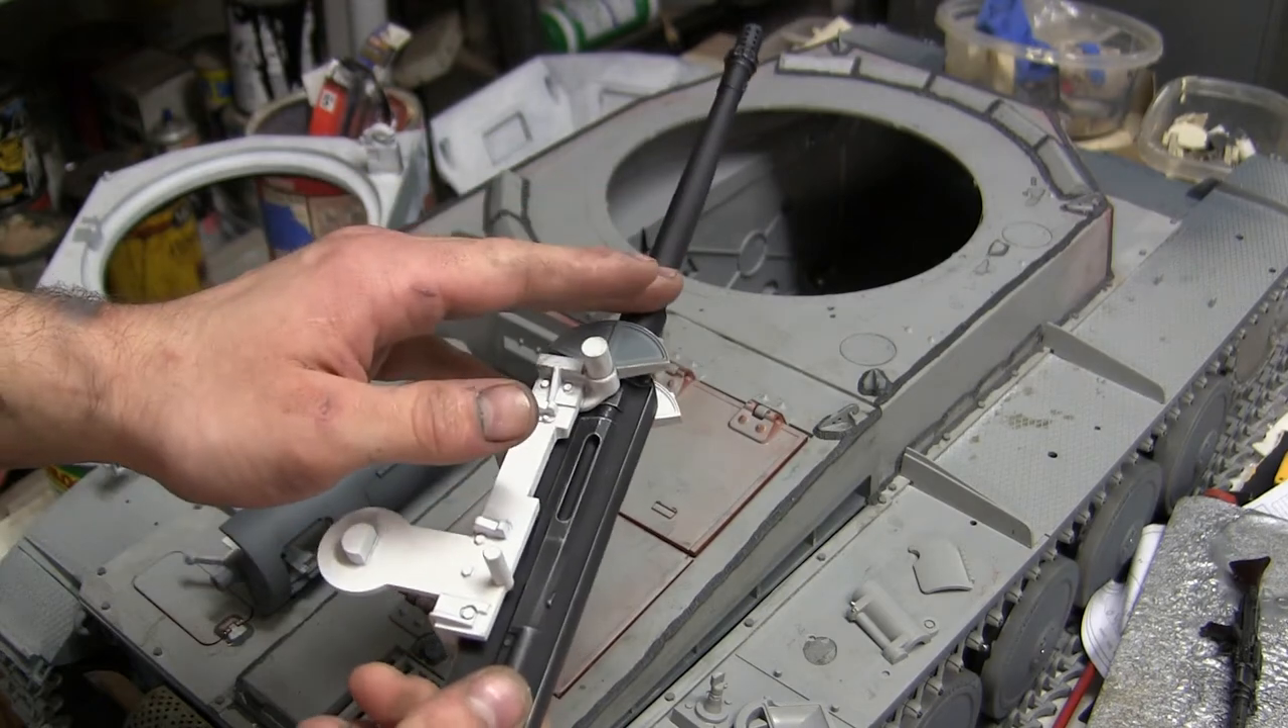And here's the gun the main gun that is that's fully painted and weathered and it's mounted to the gun mount that would be attached to the mantlet.